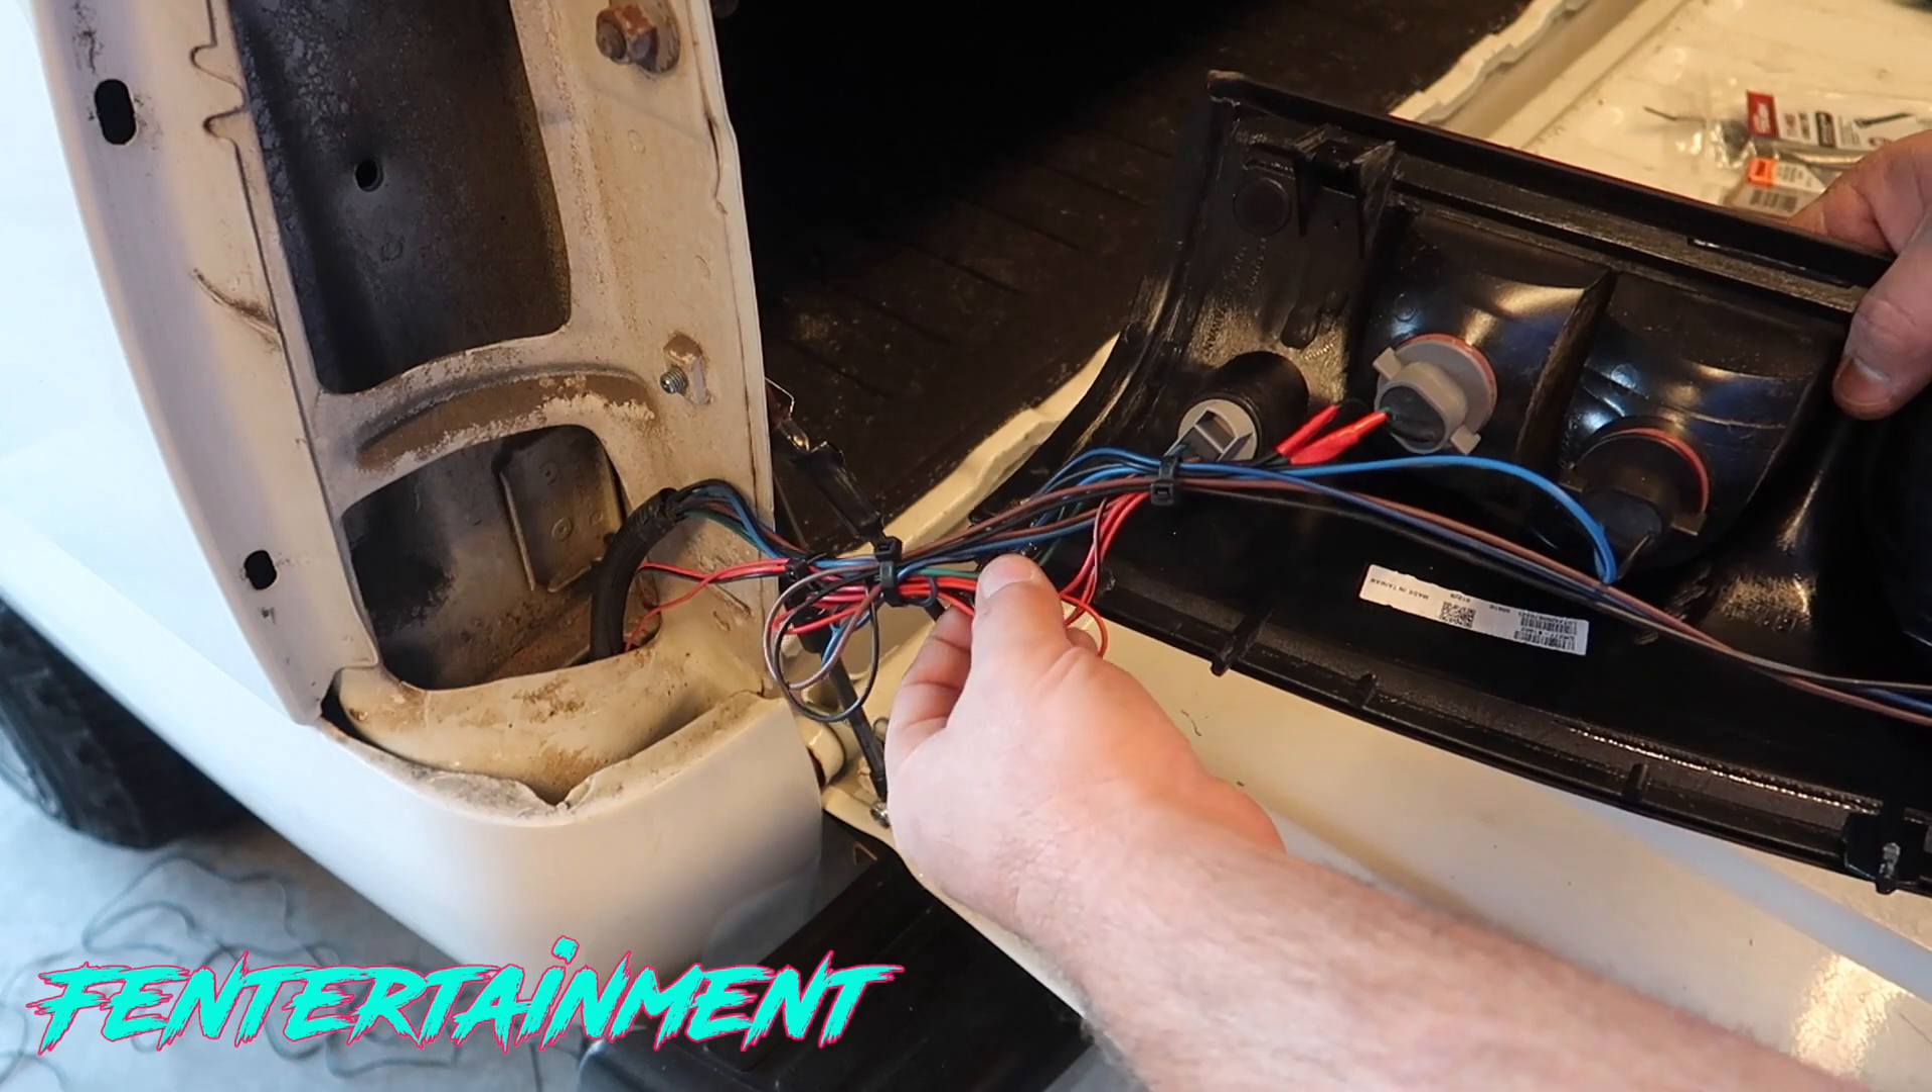As you can tell we have all the wires in place I've wire tied them up.